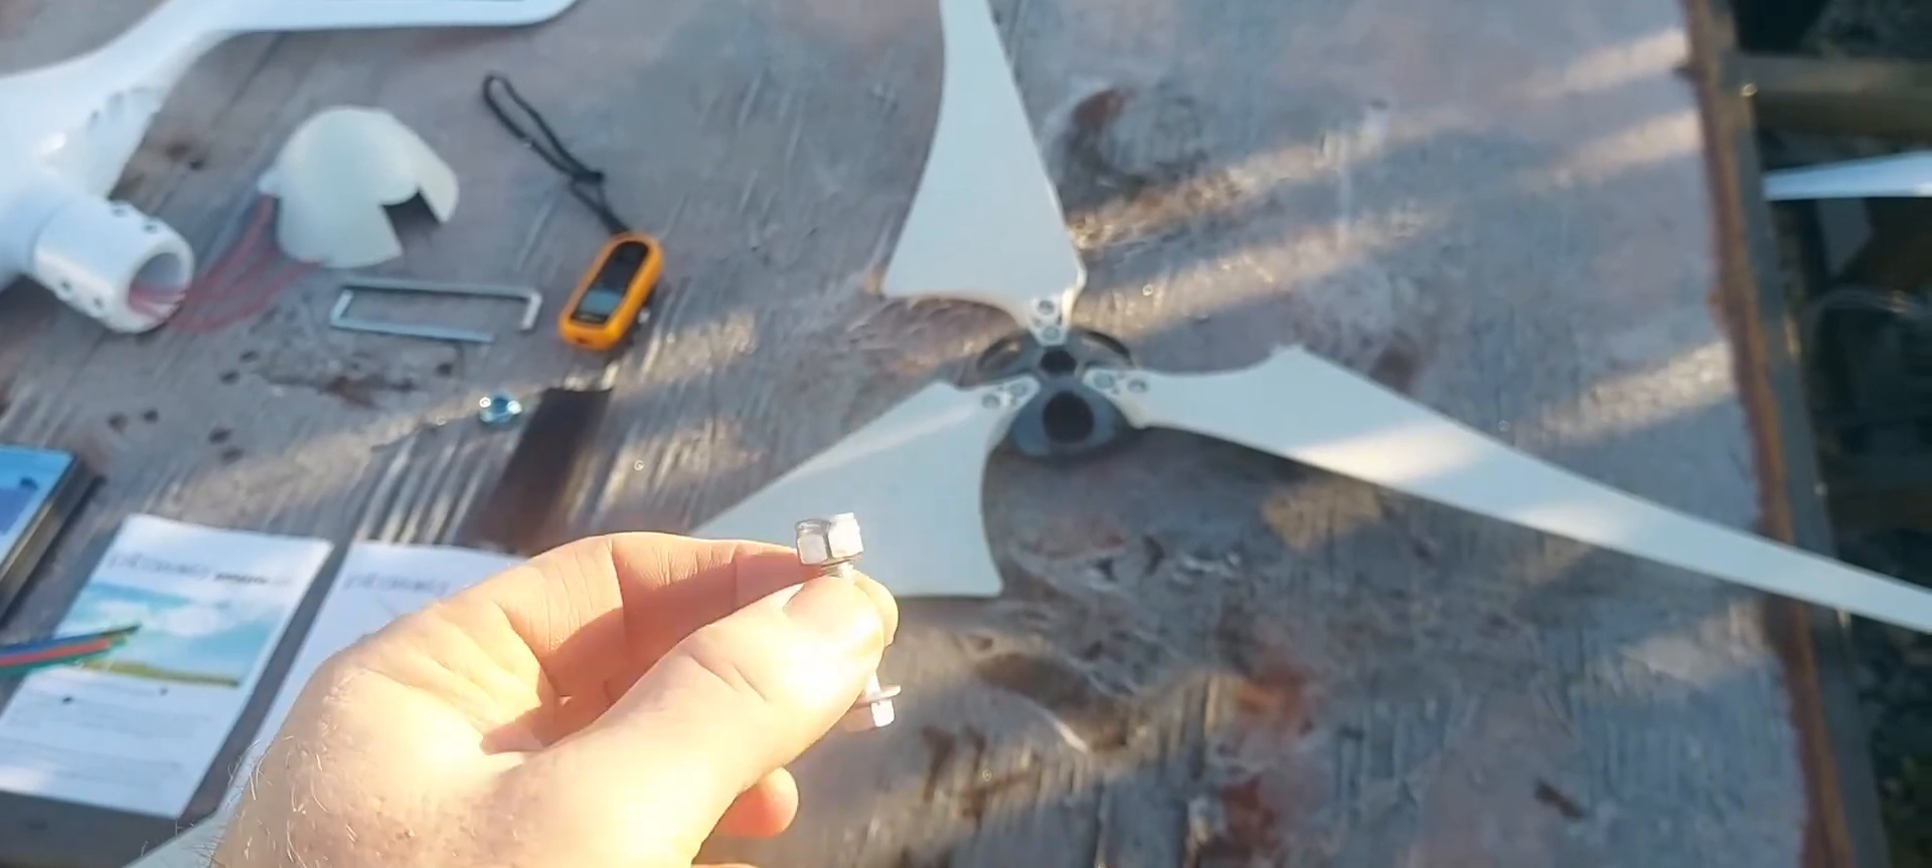That's now the hub unit and all three blades attached.